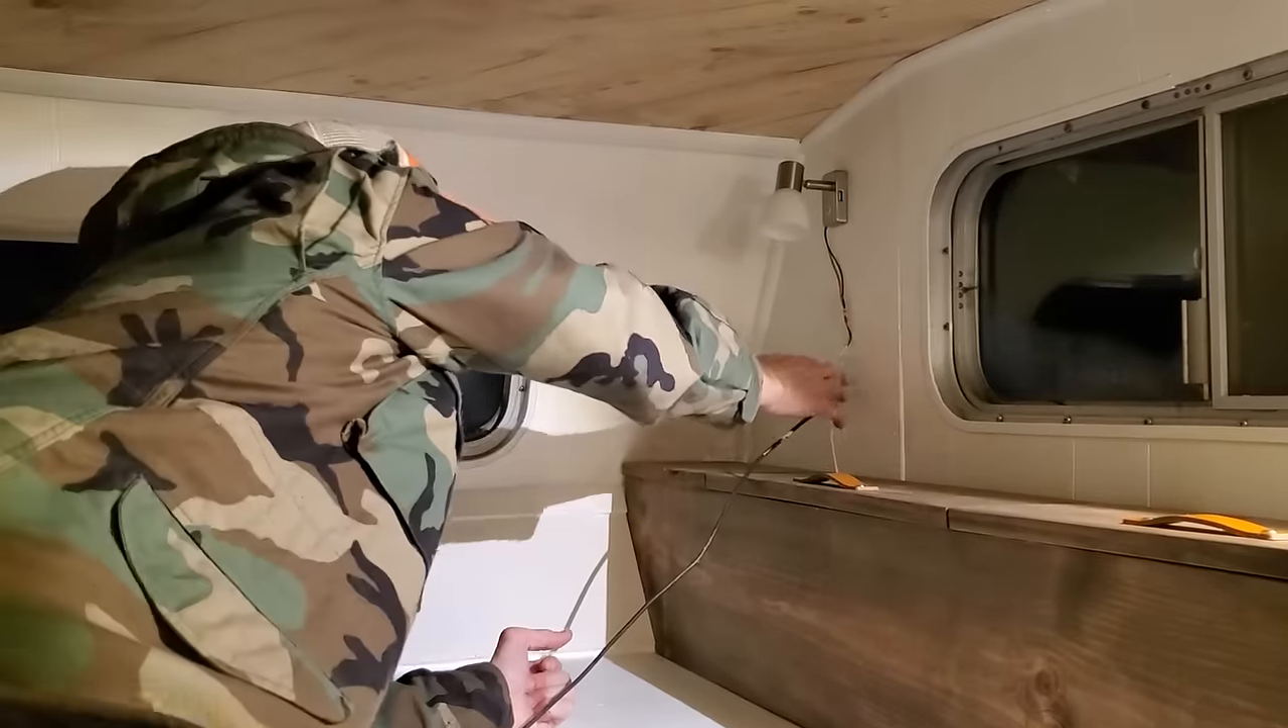So we still got to uh cover up our wires here.